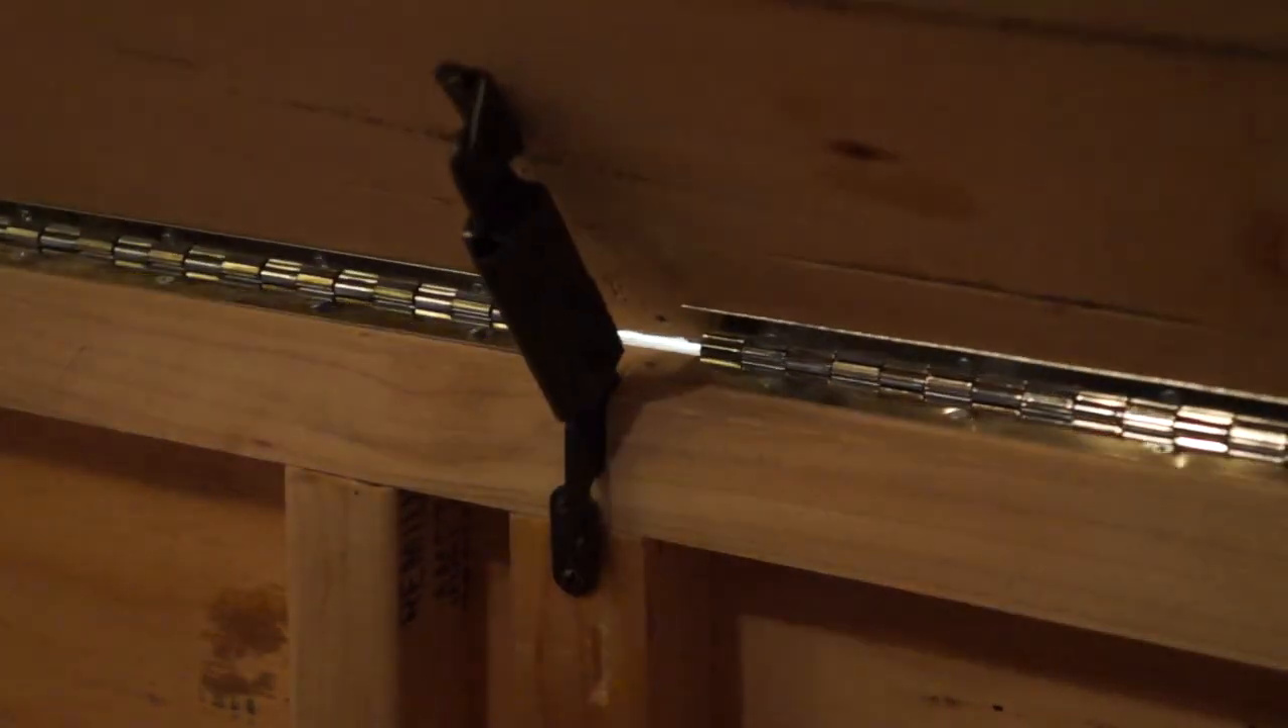Okay I have the safety hinge installed.